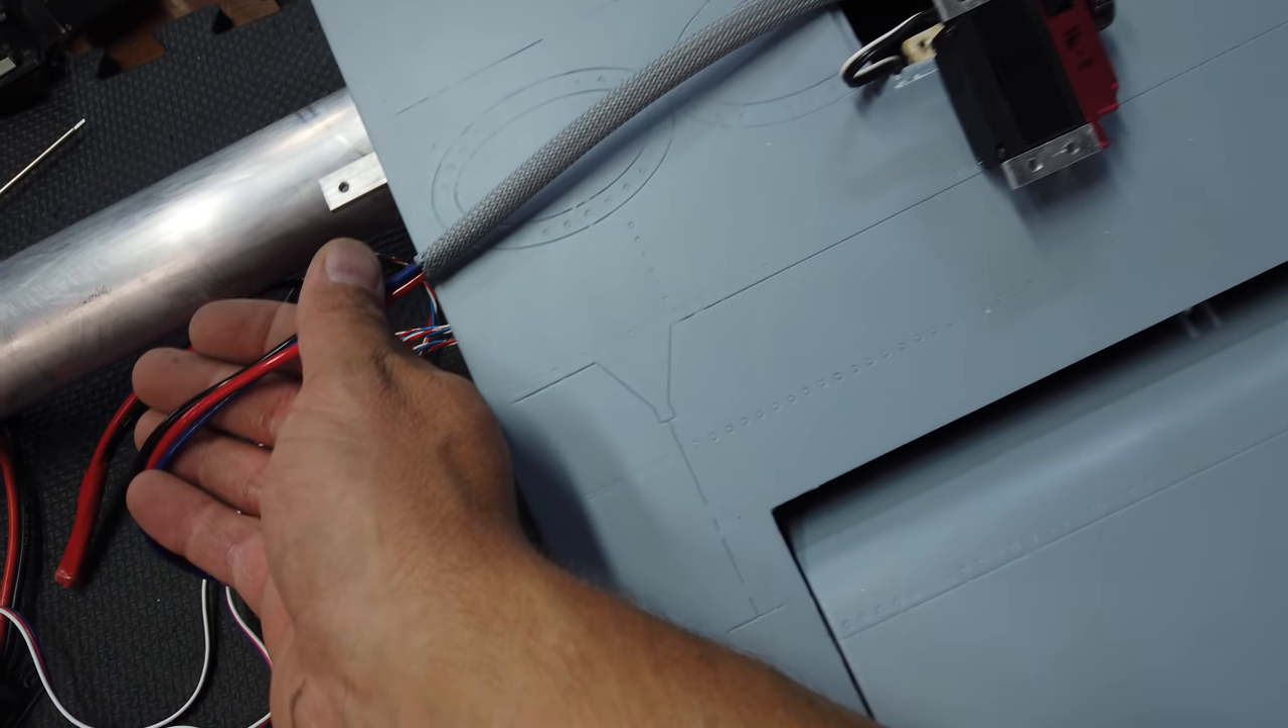What i did was wrap the lines in snakeskin just to protect the uh the airlines.